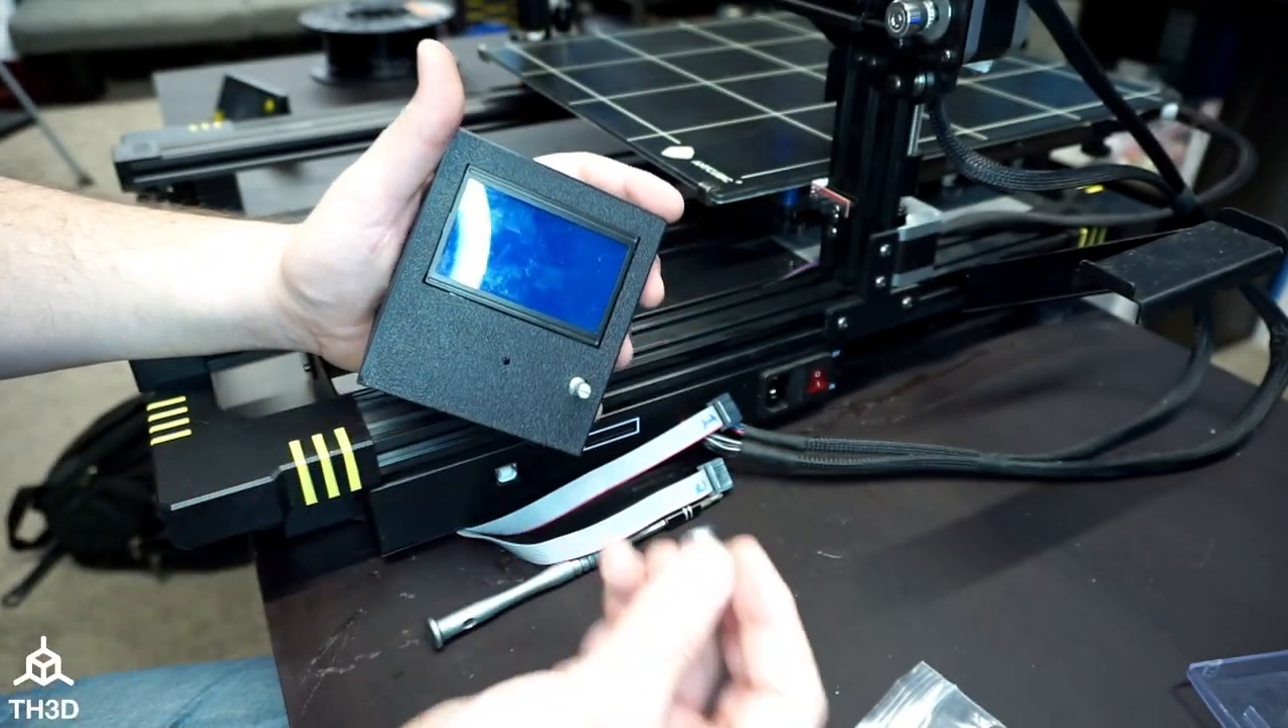So as you can see here, the screen's in the housing.